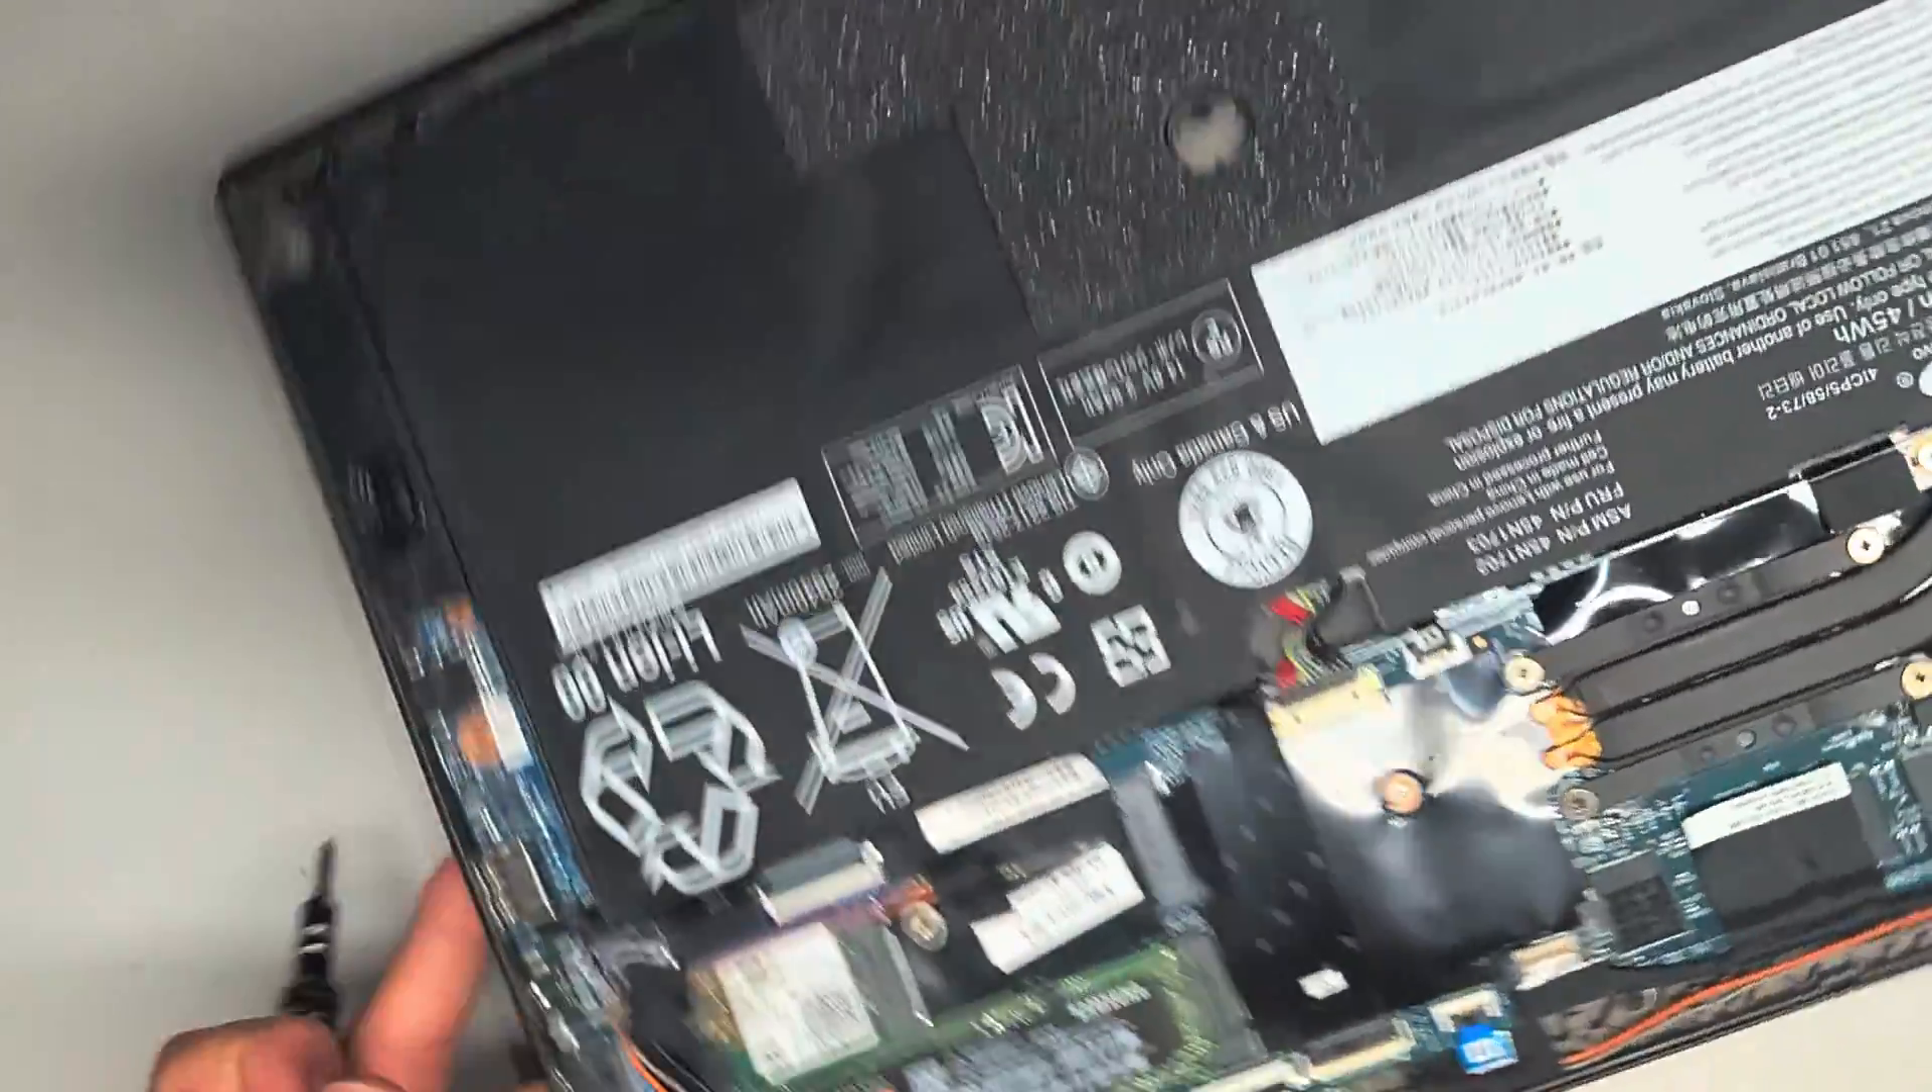So there we go, we got the cover off.